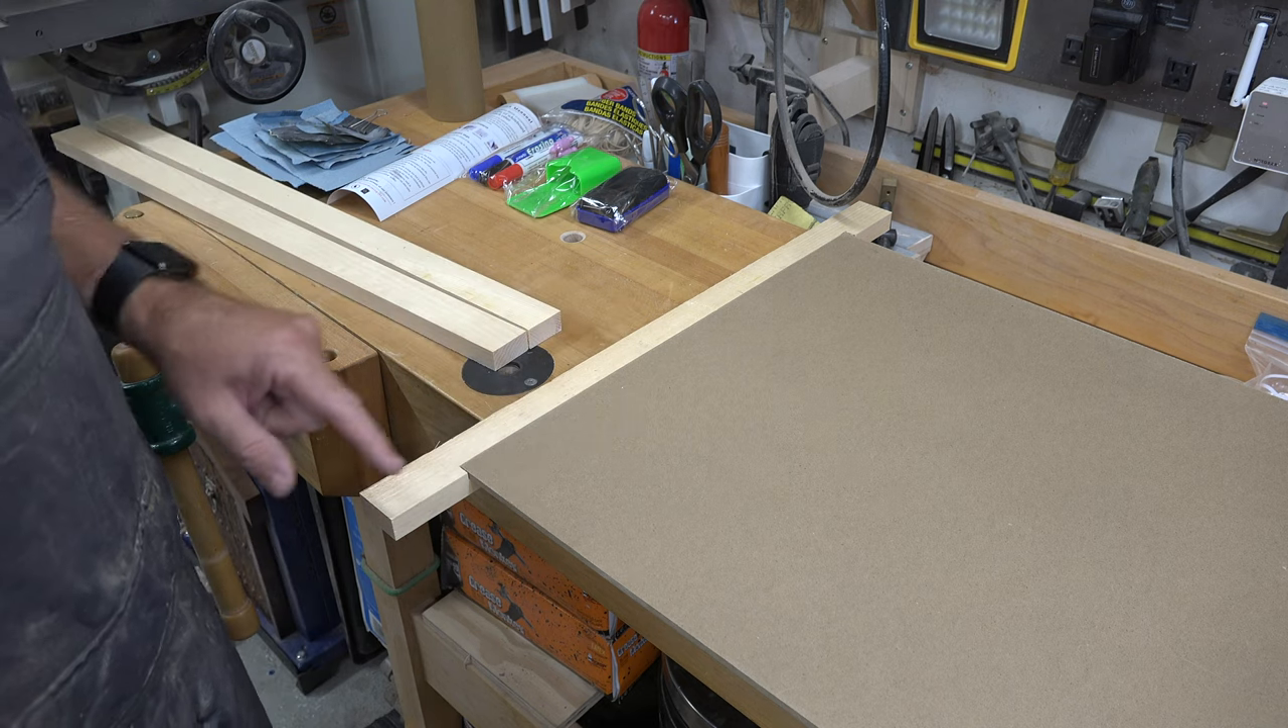All right and there we go in the square corners our board on the 18 inch side fits nicely into our pieces of pine.